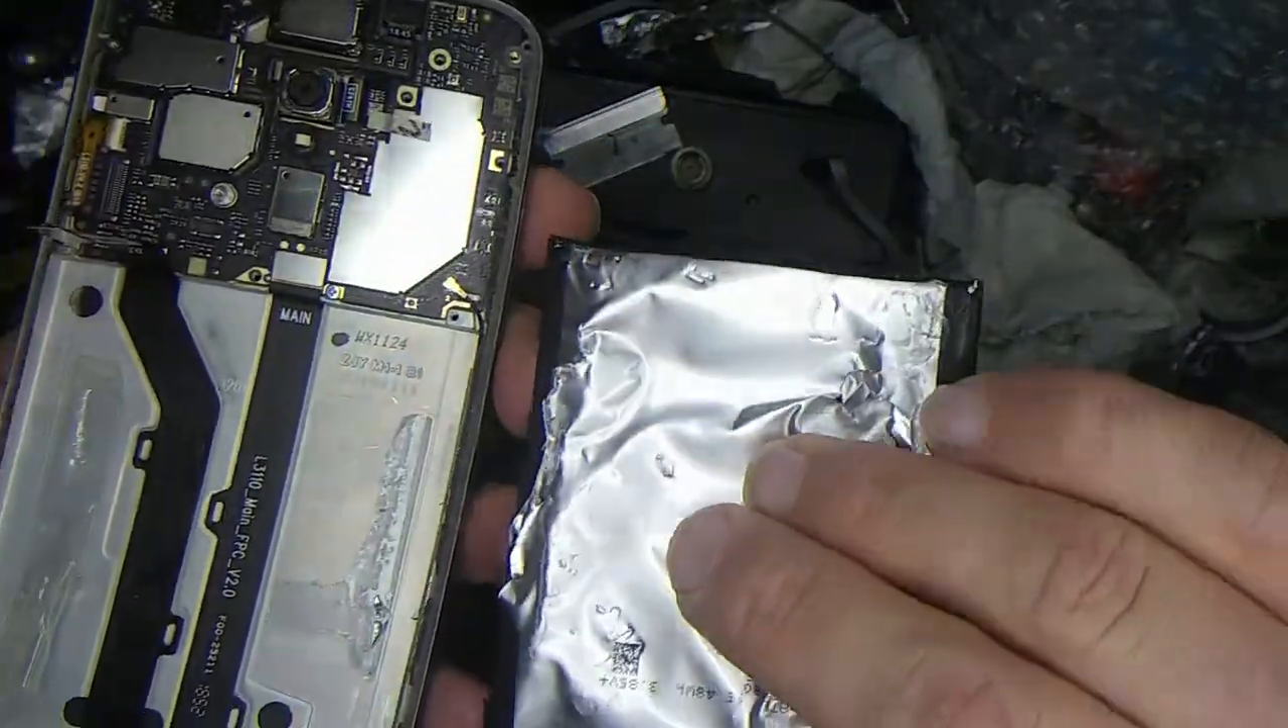There is the battery and there is the inside of the phone without the battery.